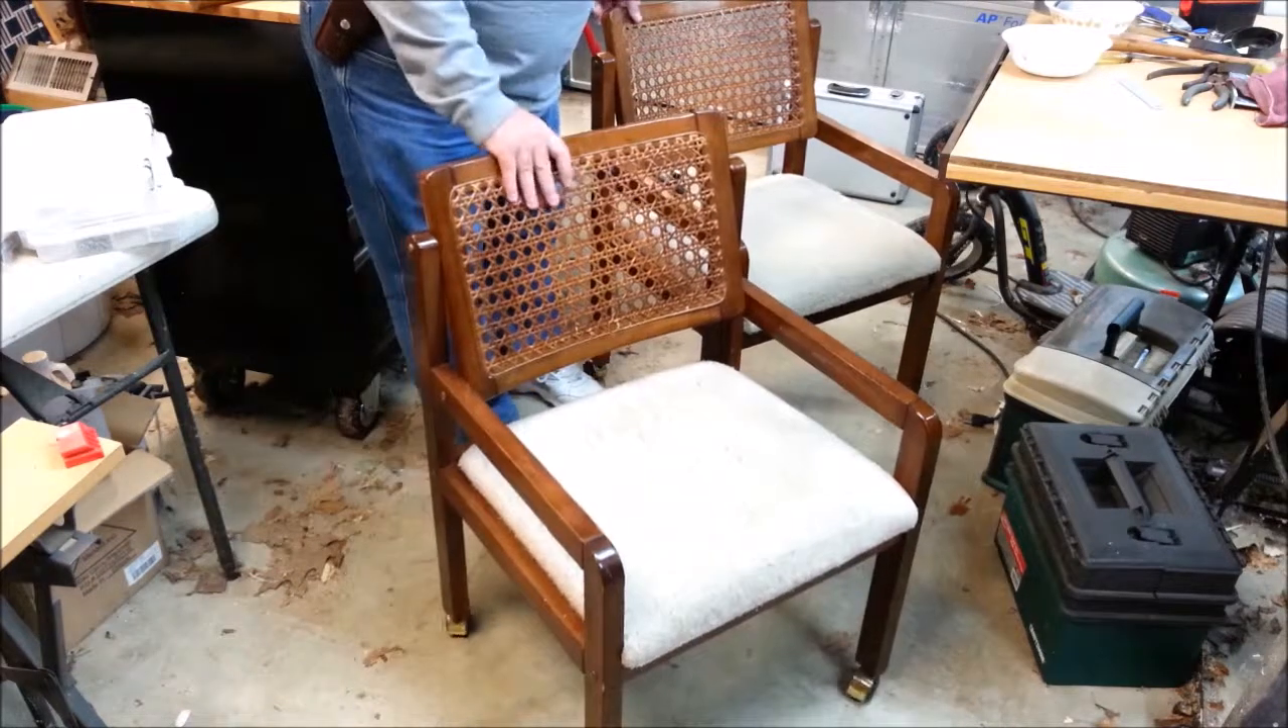Here we are. Two chairs reassembled.